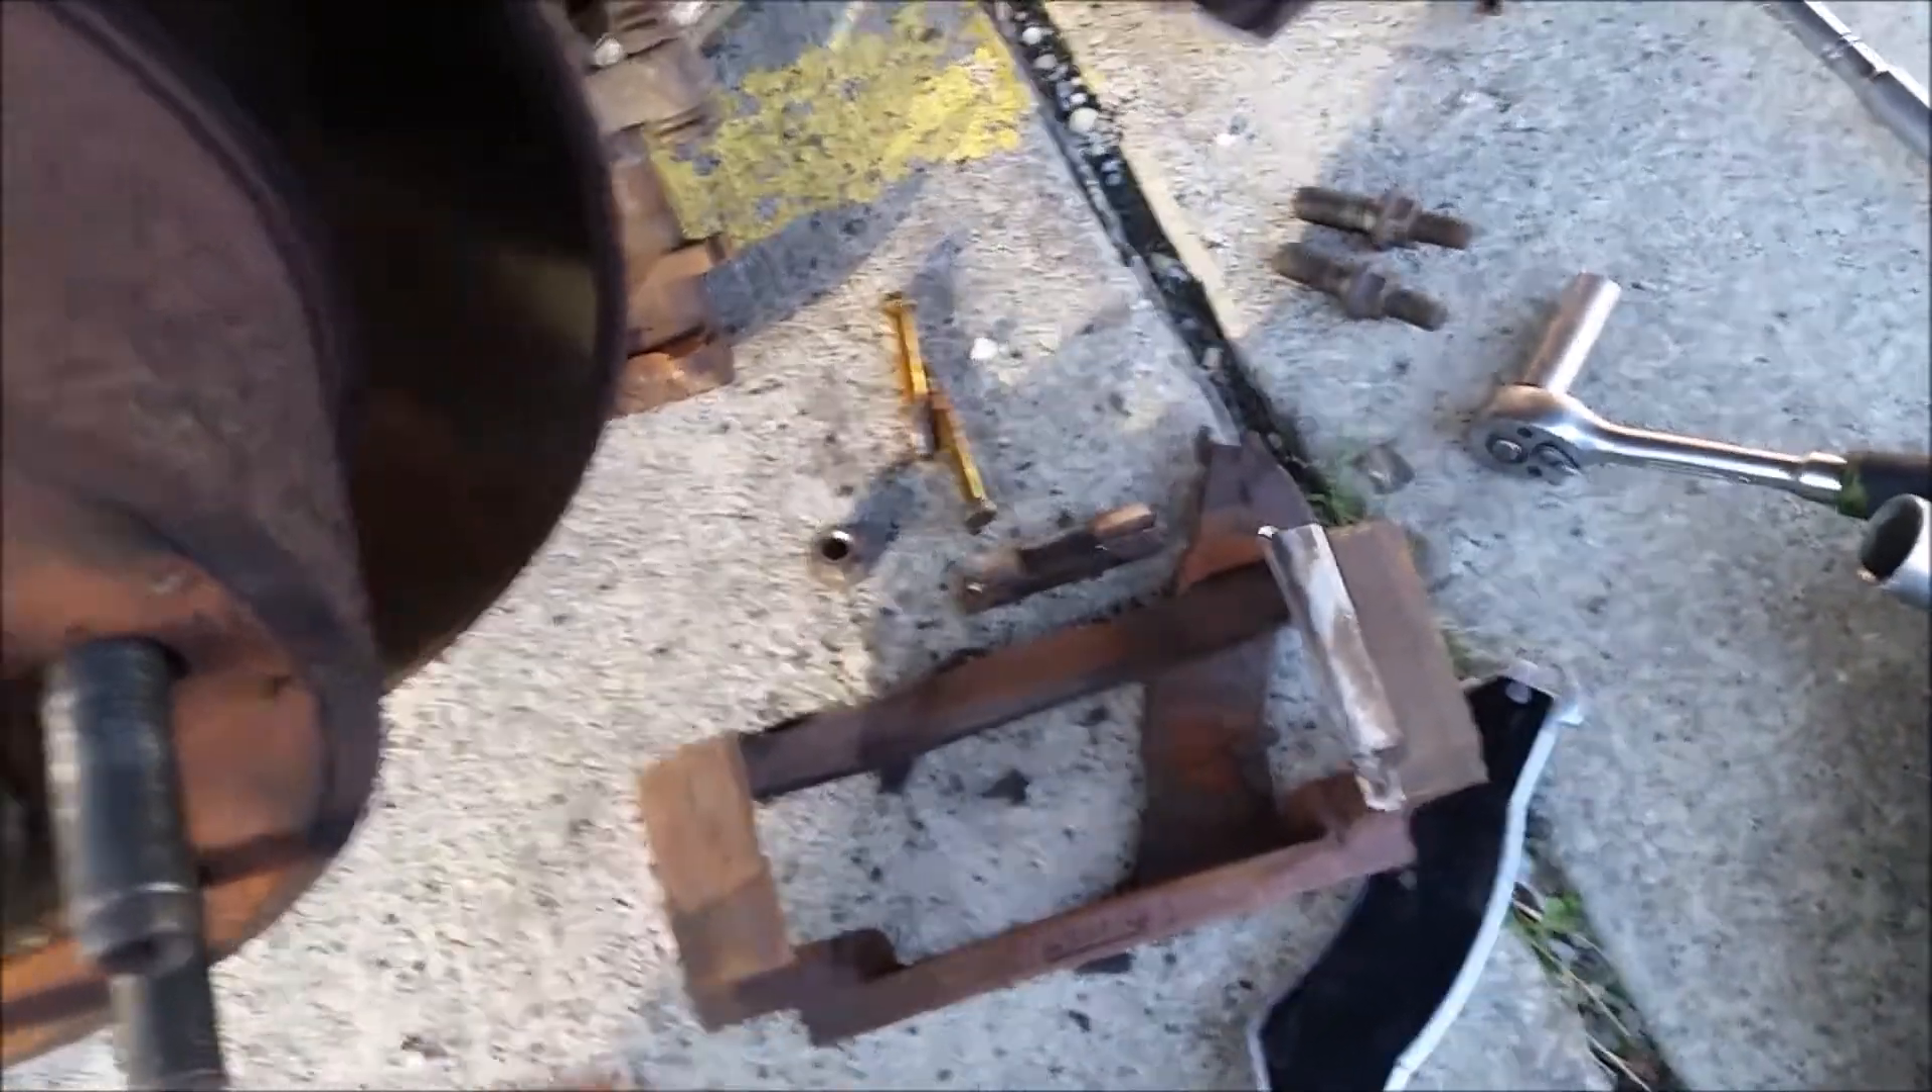Okay I've got the uh the bracket off.